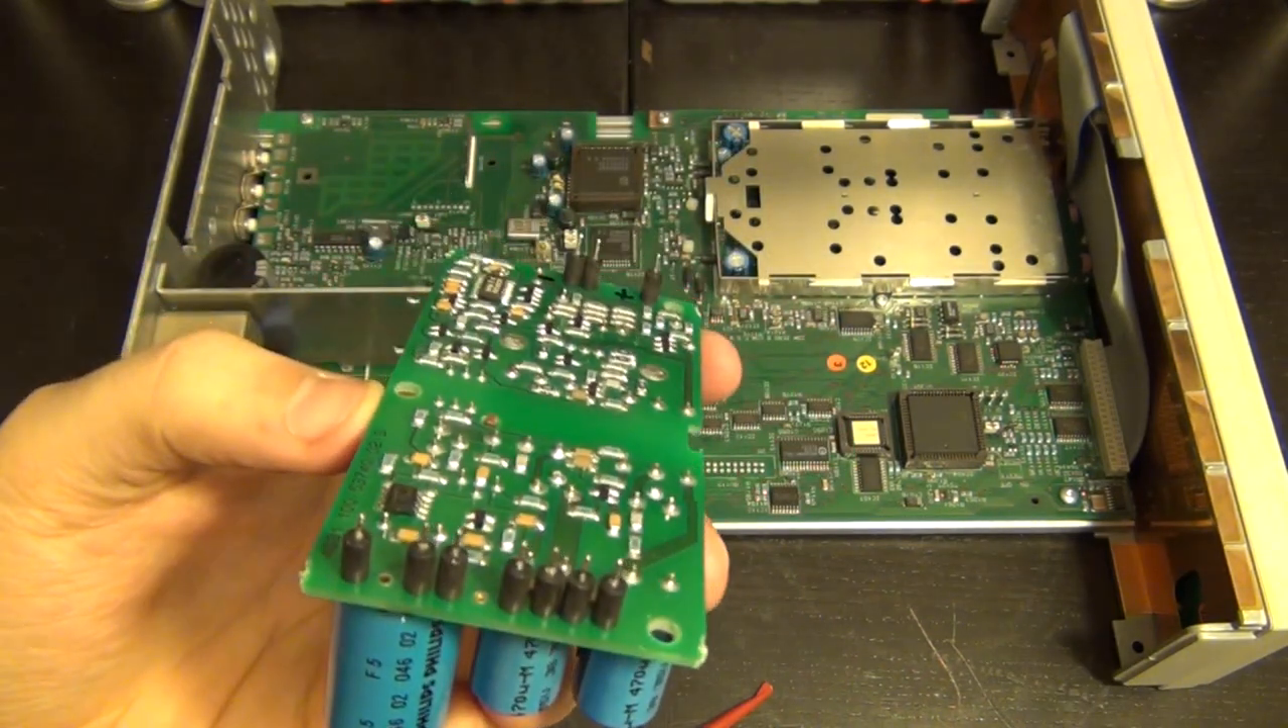So here's the power supply. It's fully taken out.